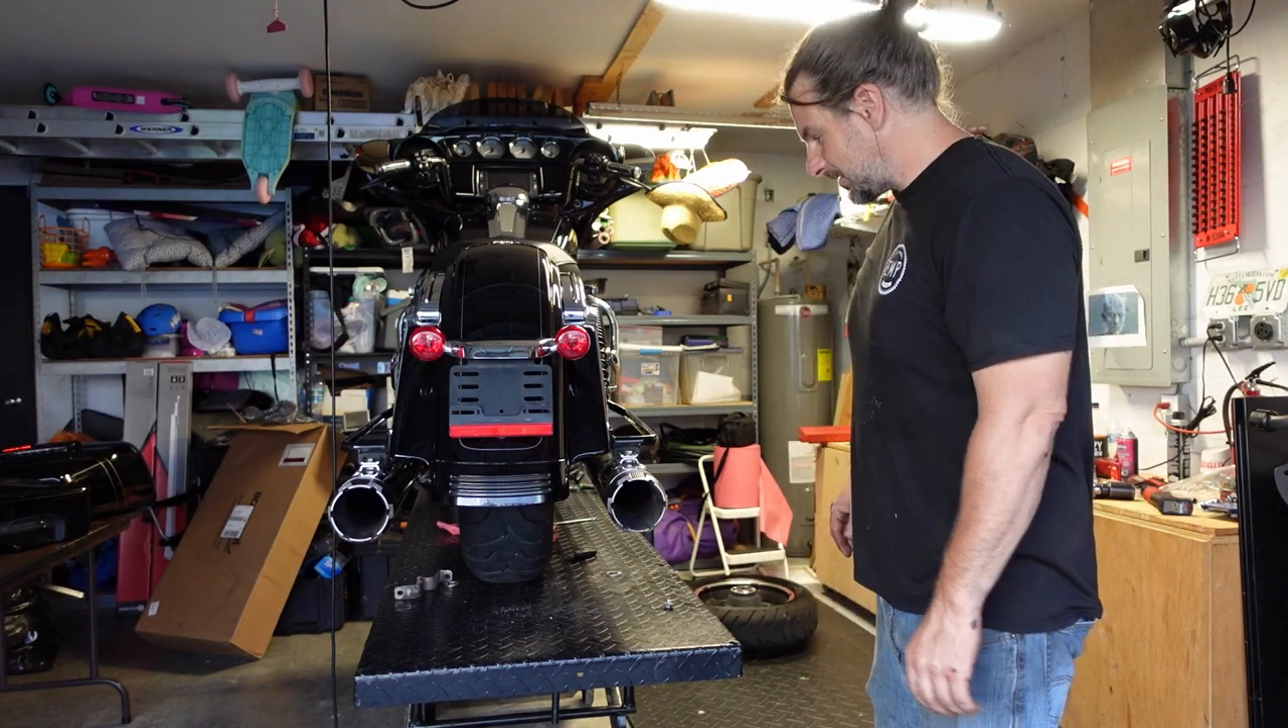I got the exhaust all installed.